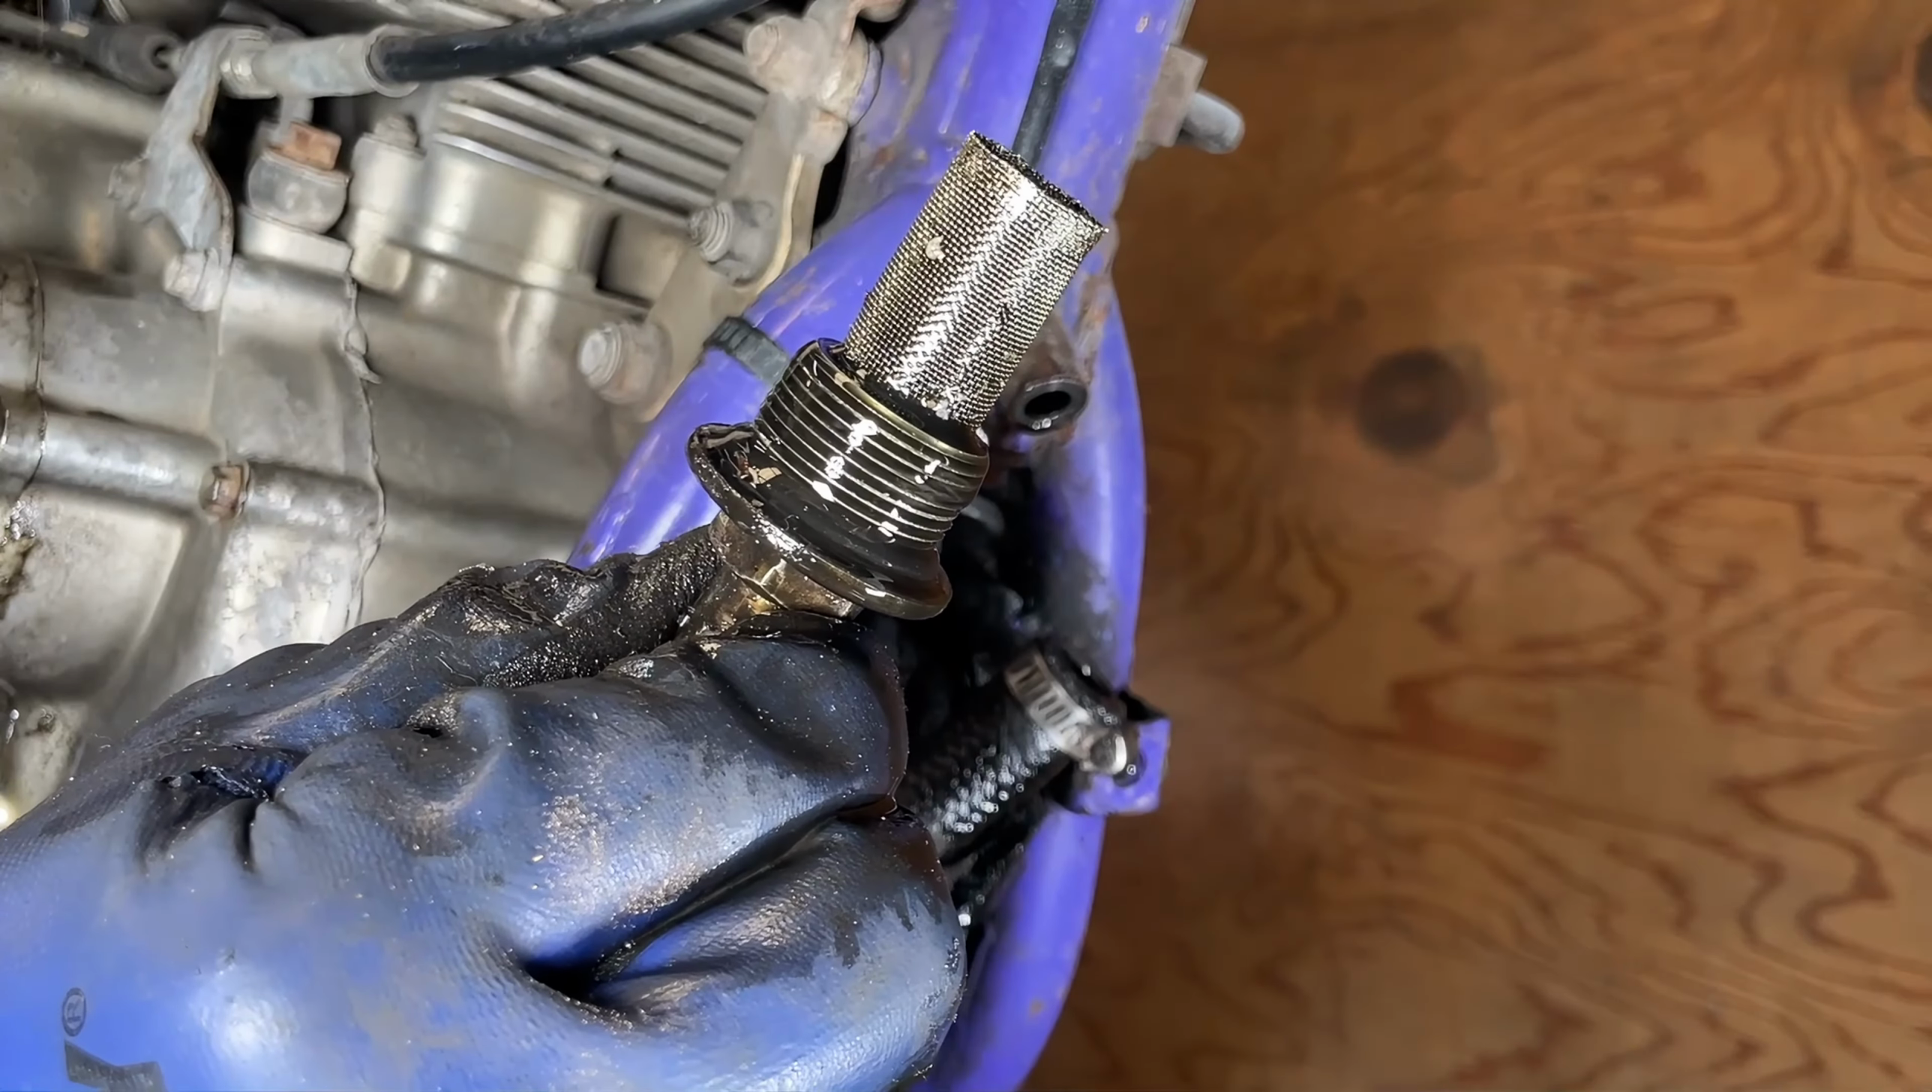Okay, so we have the frame oil screen taken out here.